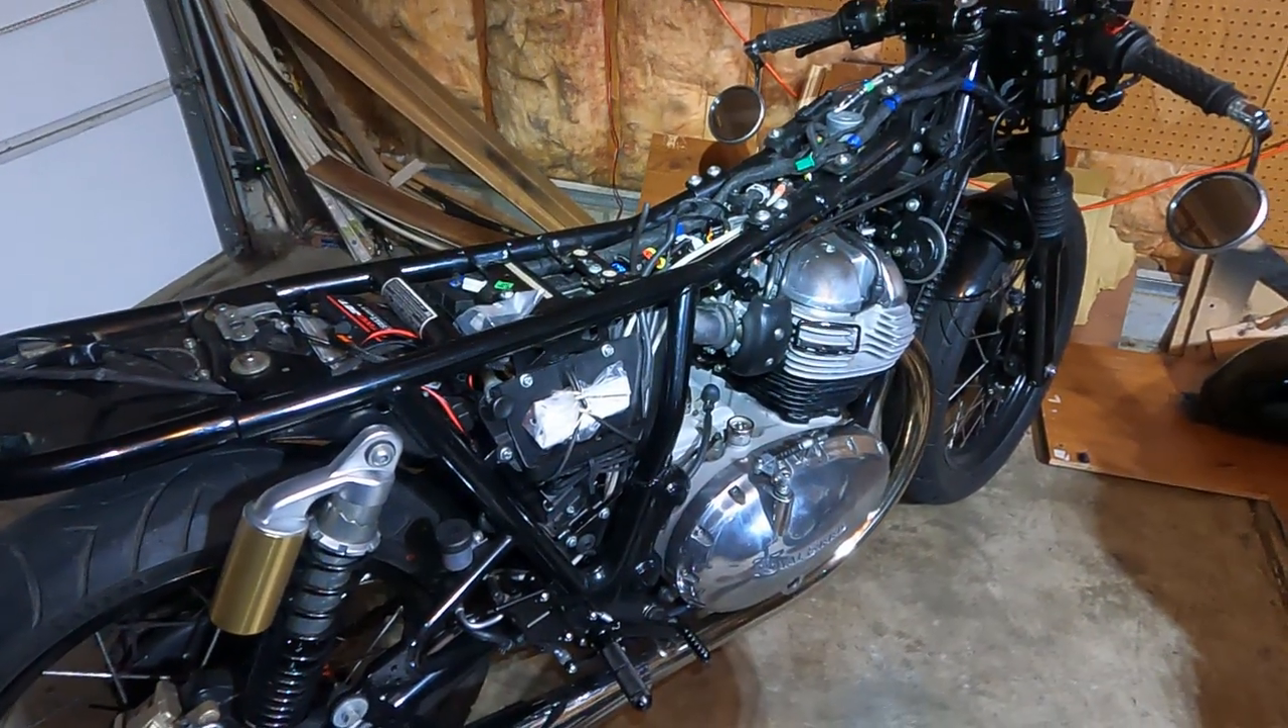All right guys, so I went ahead and I pulled off the side panels and I pulled off the gas tank.